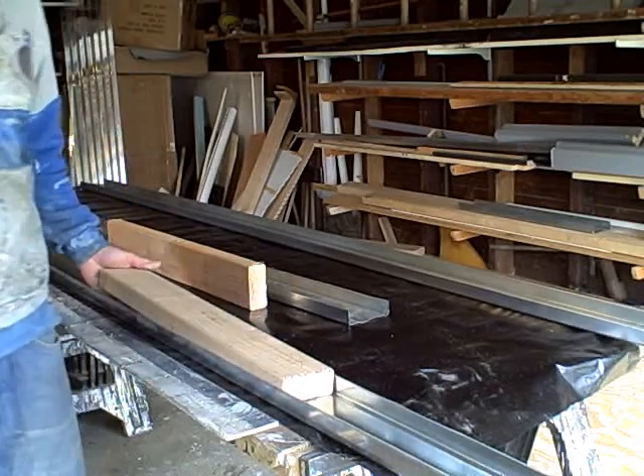It's nice to use these two -by -fours. Notice how they fit right inside here like this.